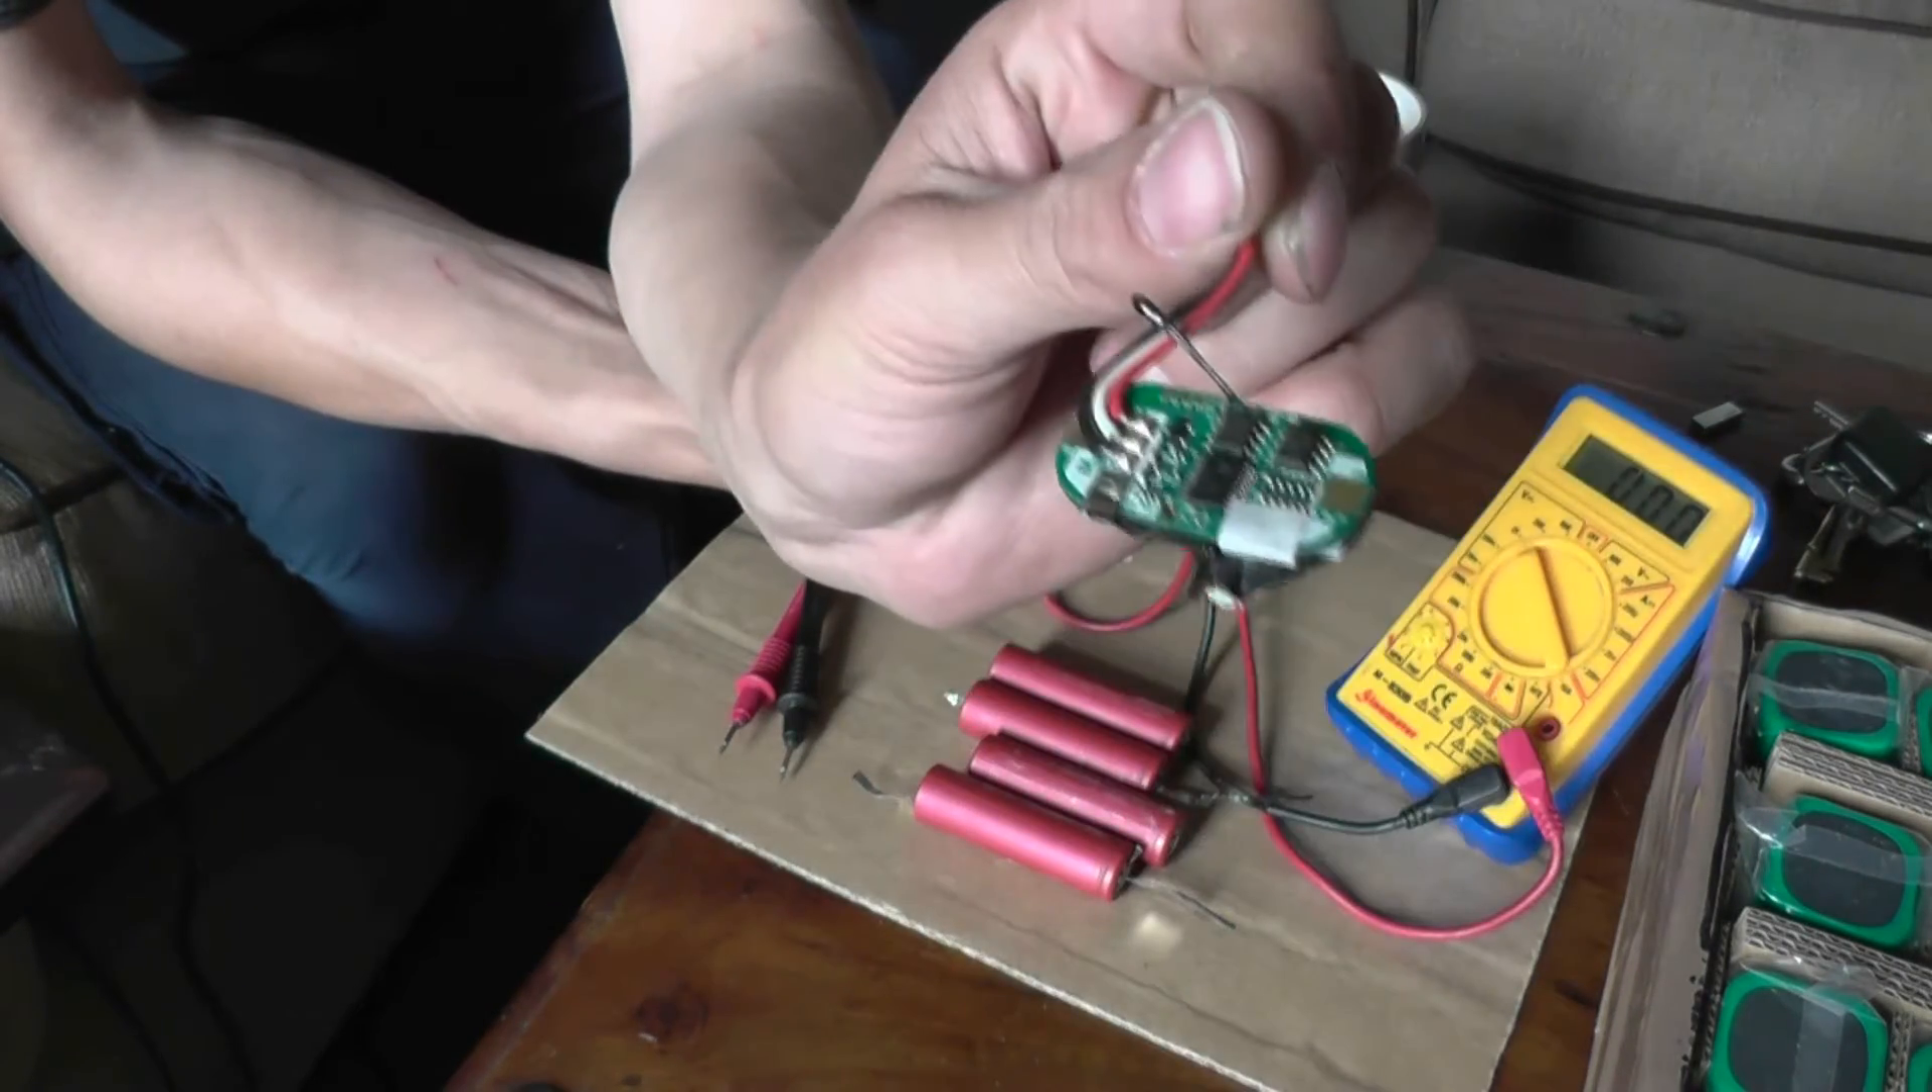Right well everything's apart I've got my four cells out of the pack.